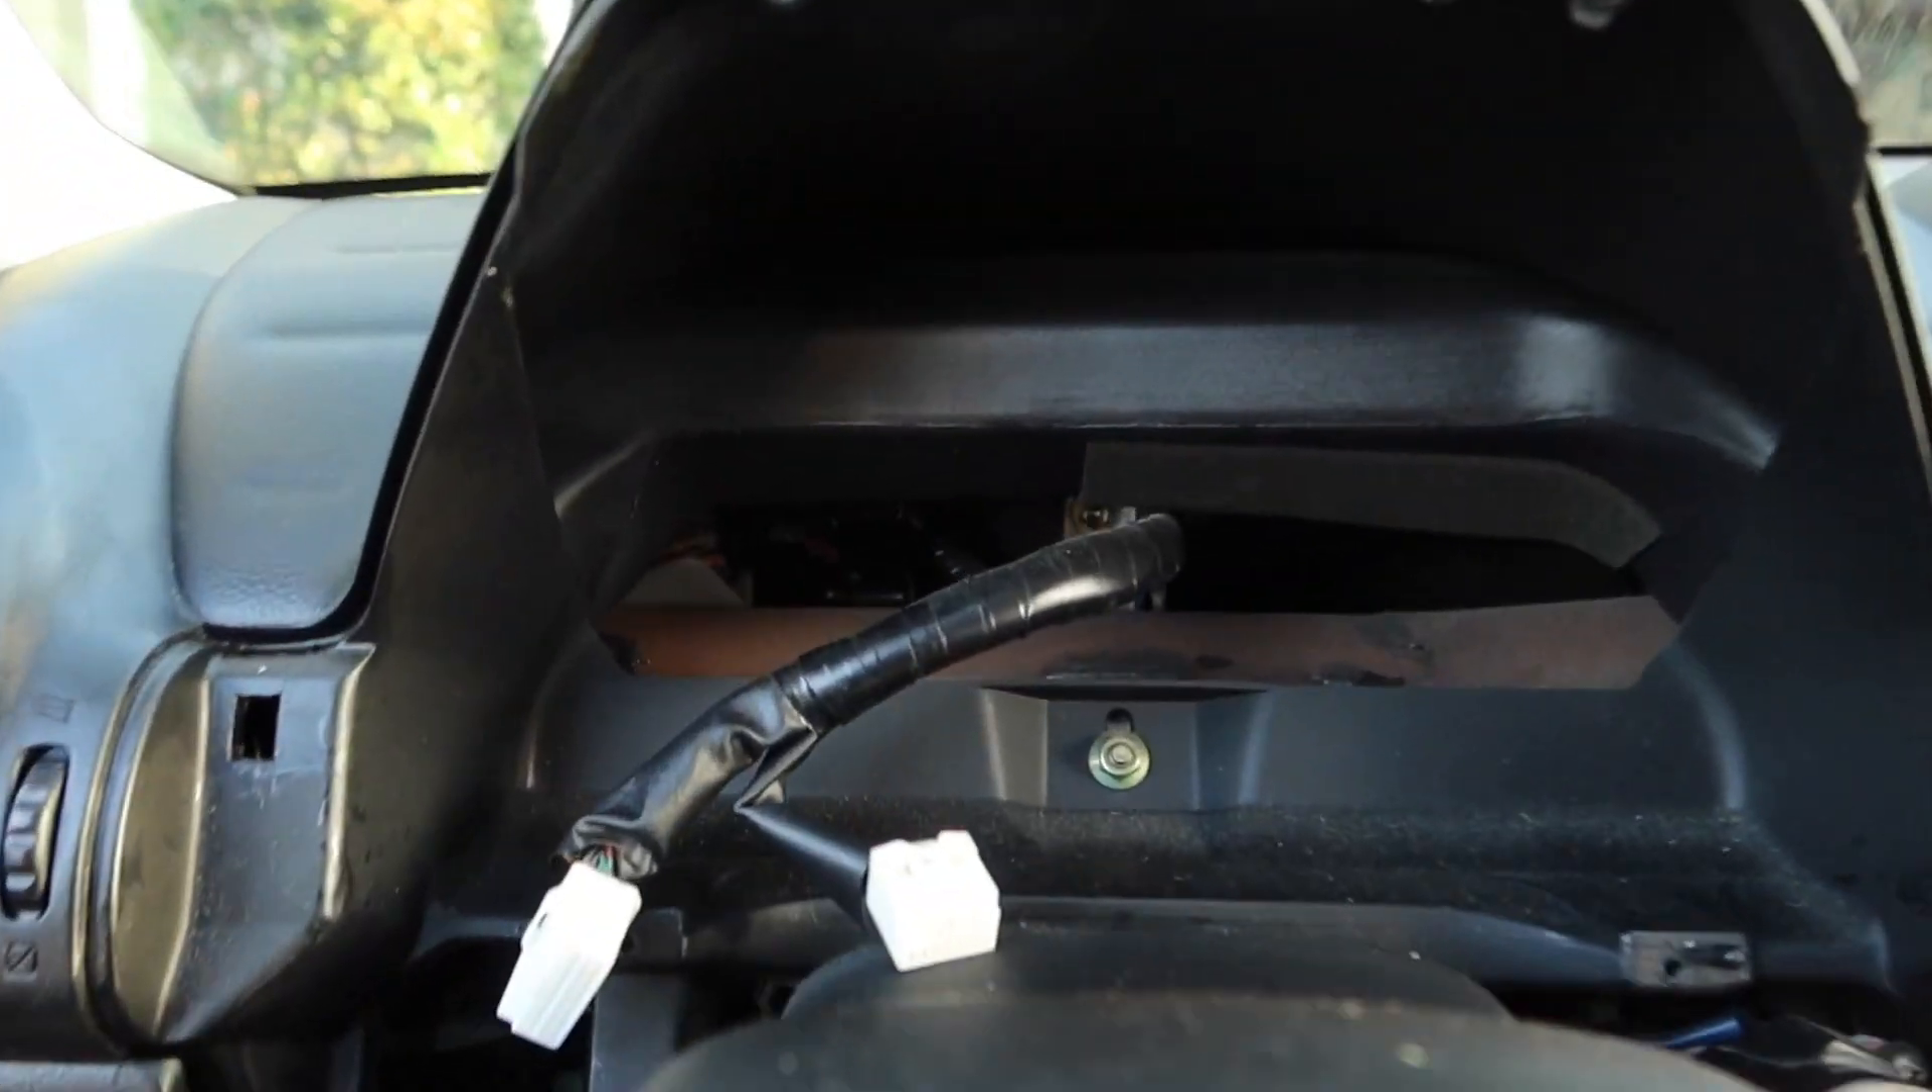All right, now with the cluster out, your car's officially a bucket.